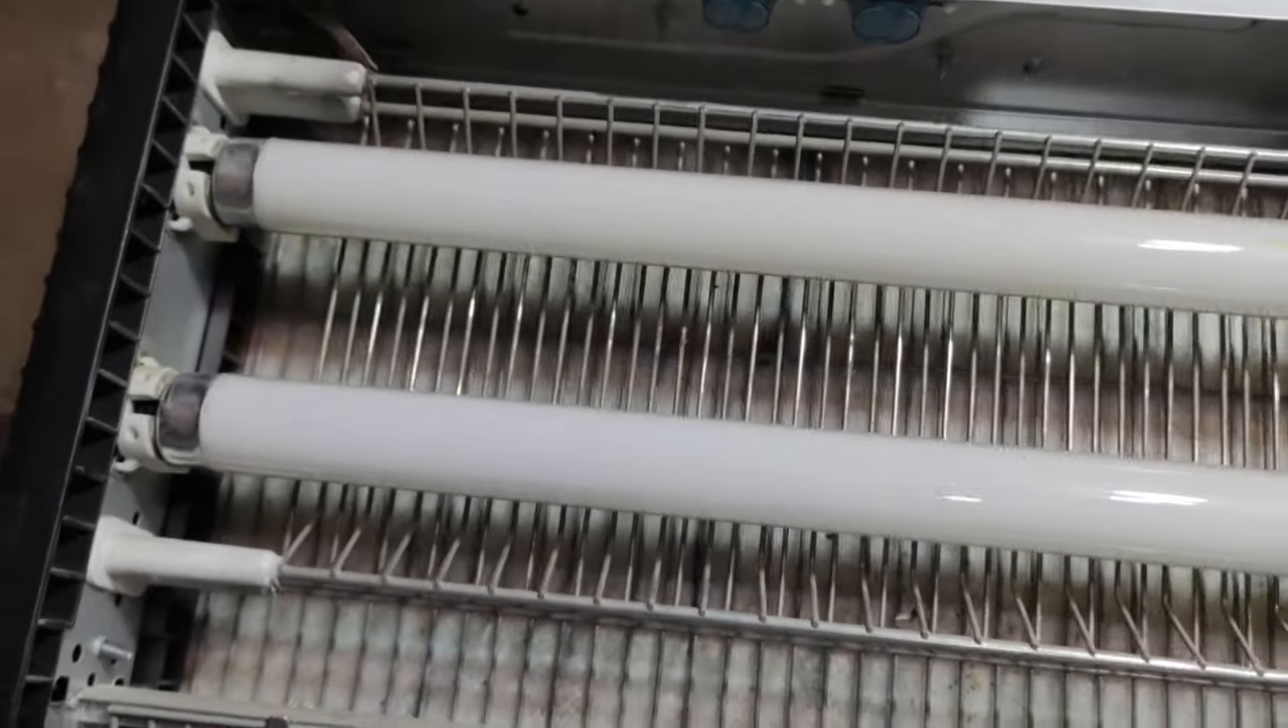अब यह देखें यह राड हमारे लग चुके।